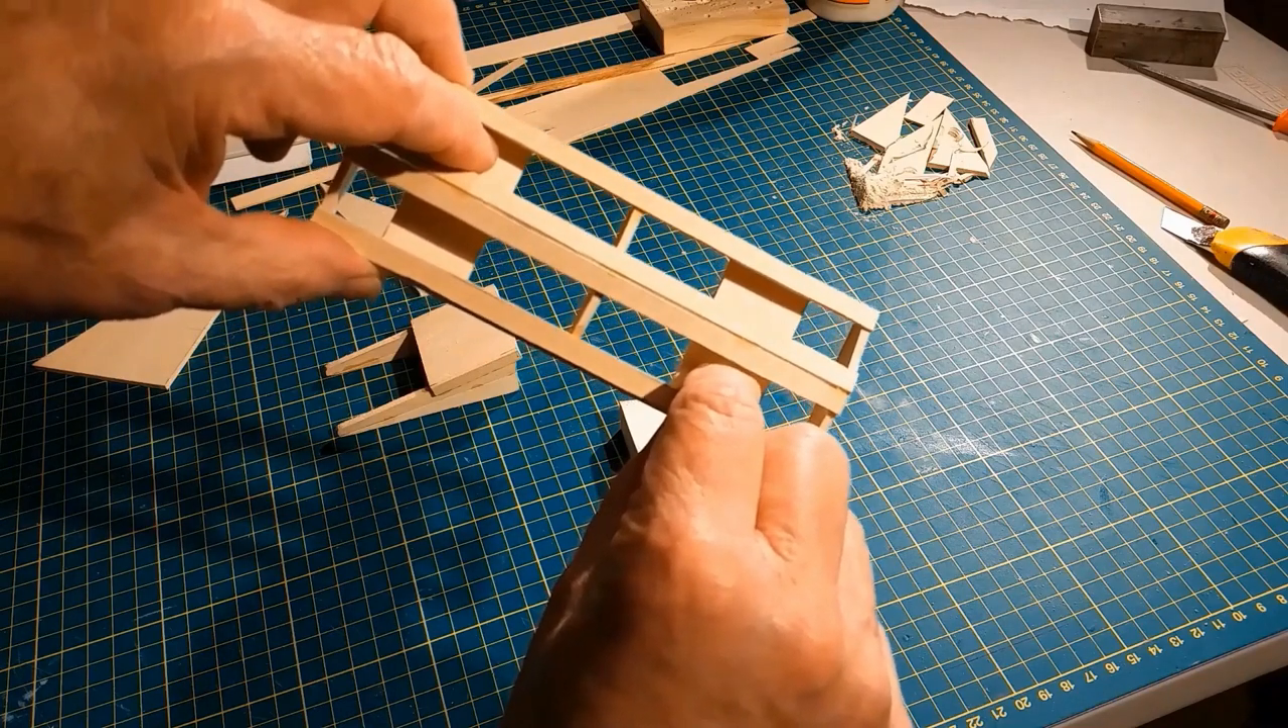And on the skylight, I've added two cross pieces here.